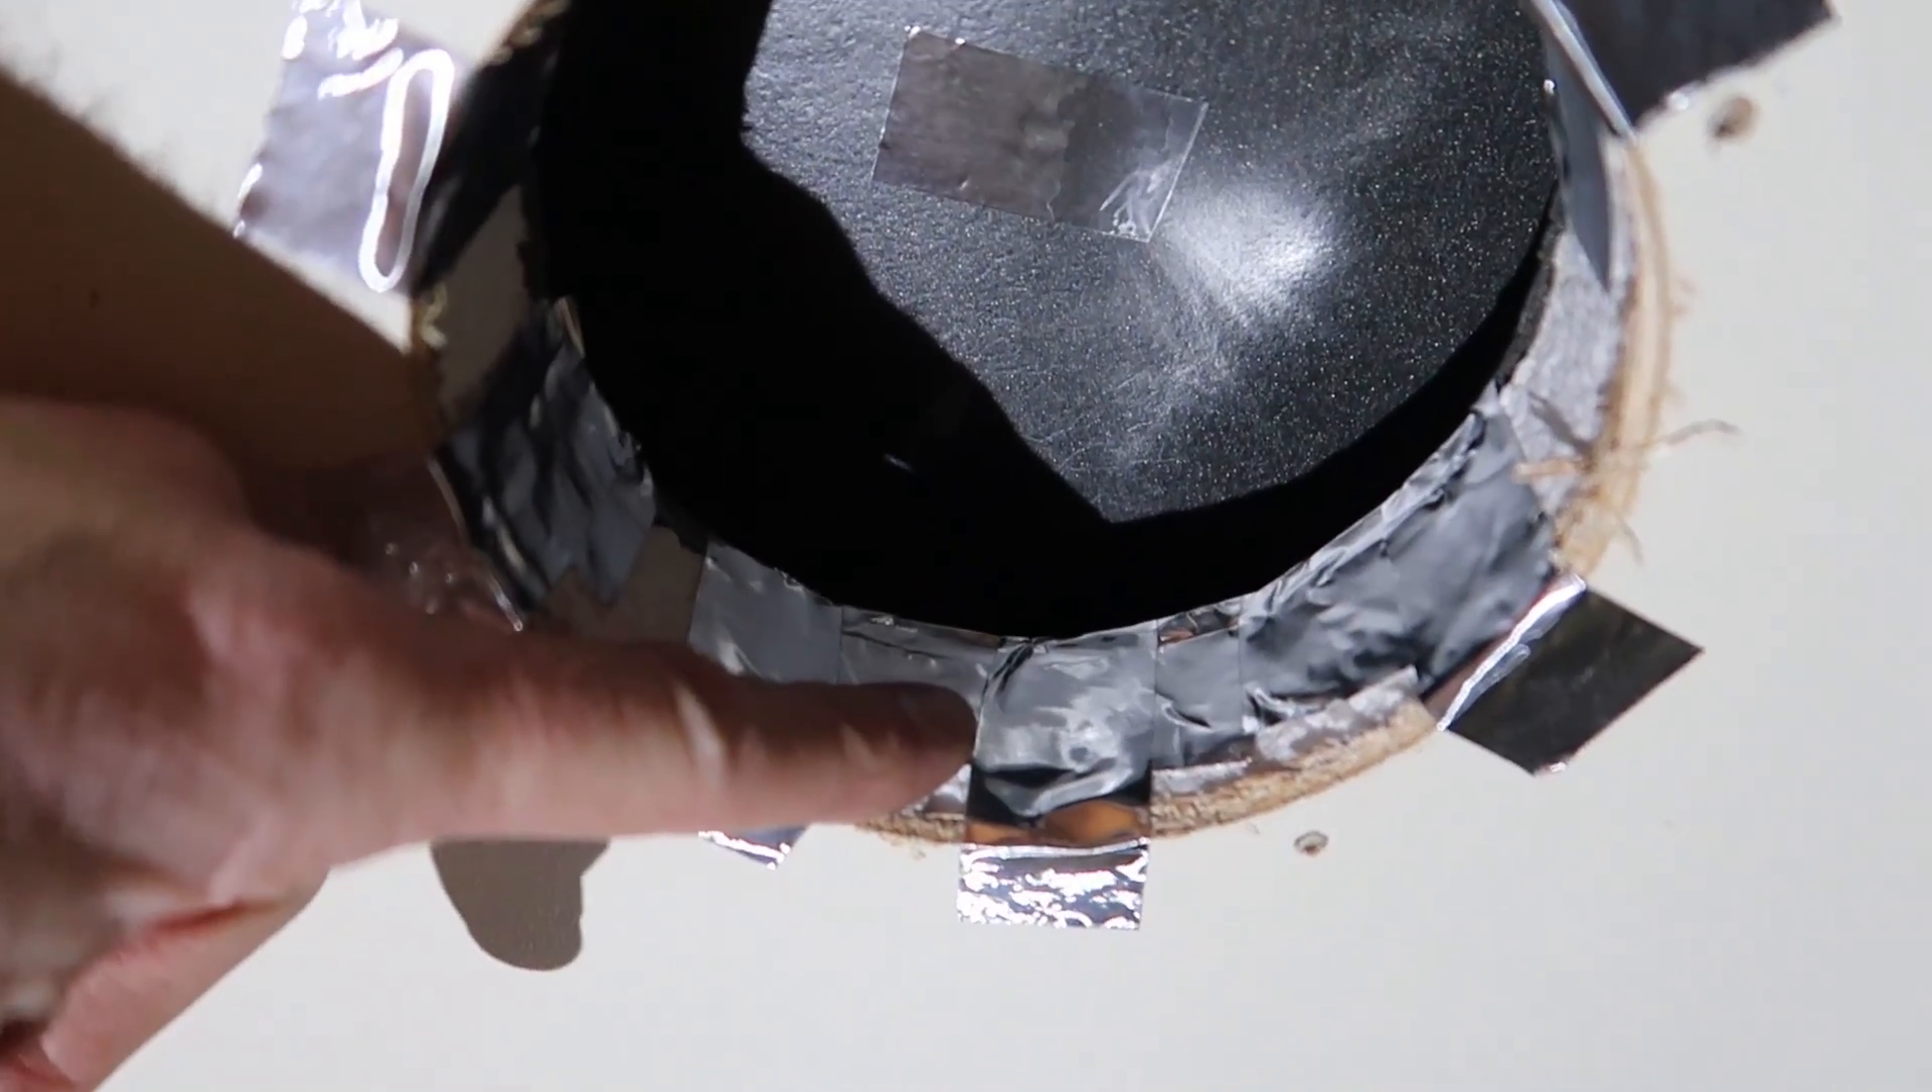So what I've done here with all that ugly aluminum foil tape is secured all three layers together so when the air conditioning is running I'm not actually just blowing cold air up into the ceiling cavity.